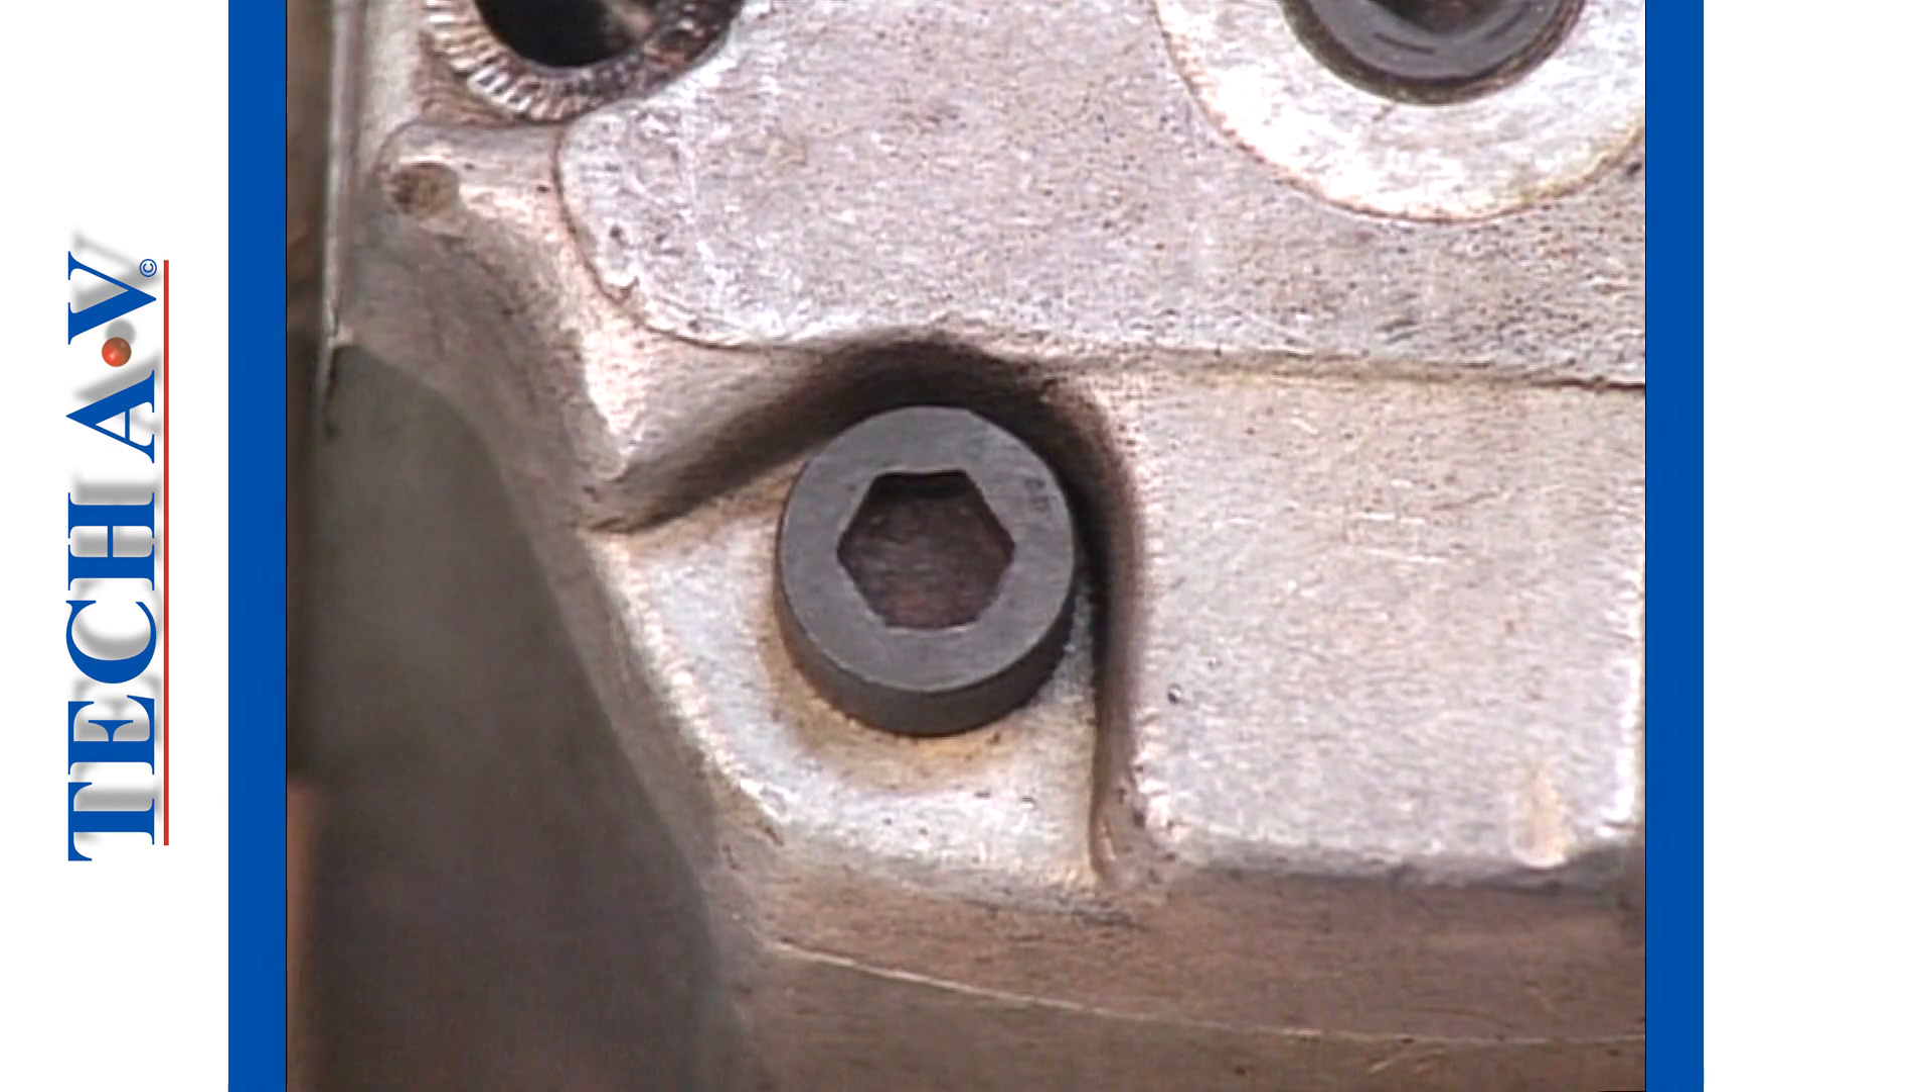See how a cap screw sits comfortably within the recessed area.